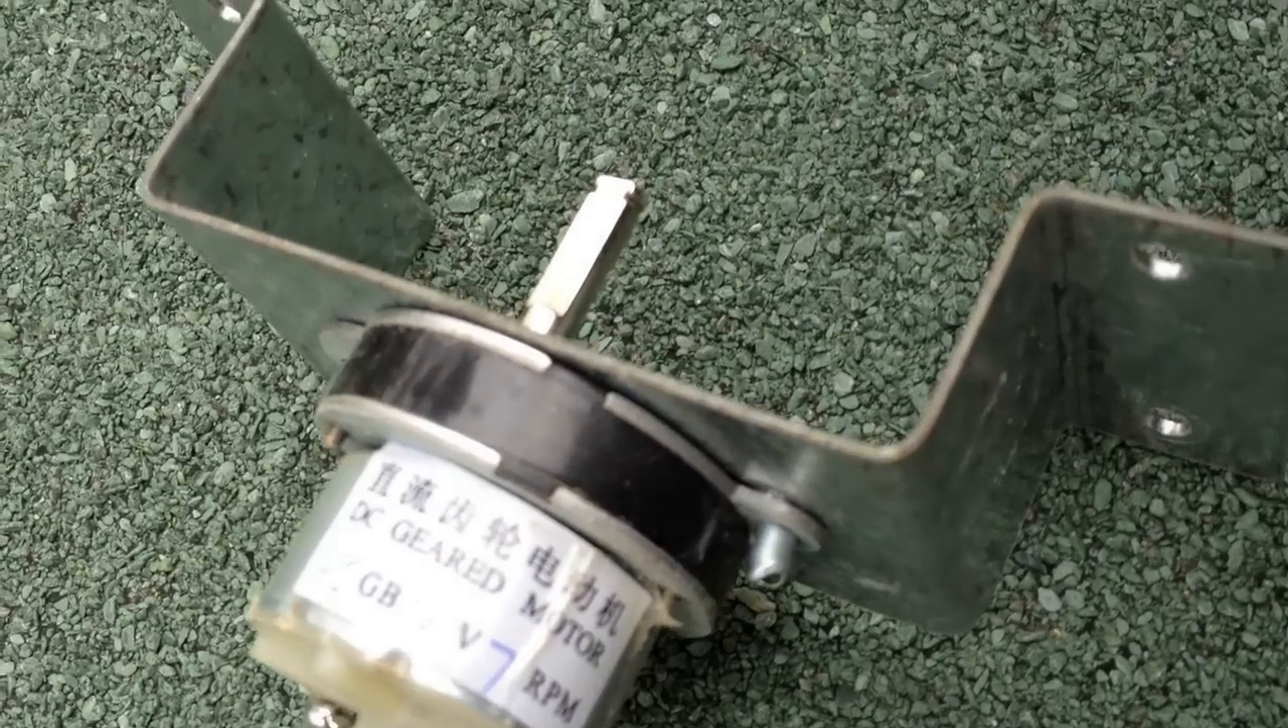Okay so as you see we've attached the motor to the bracket.